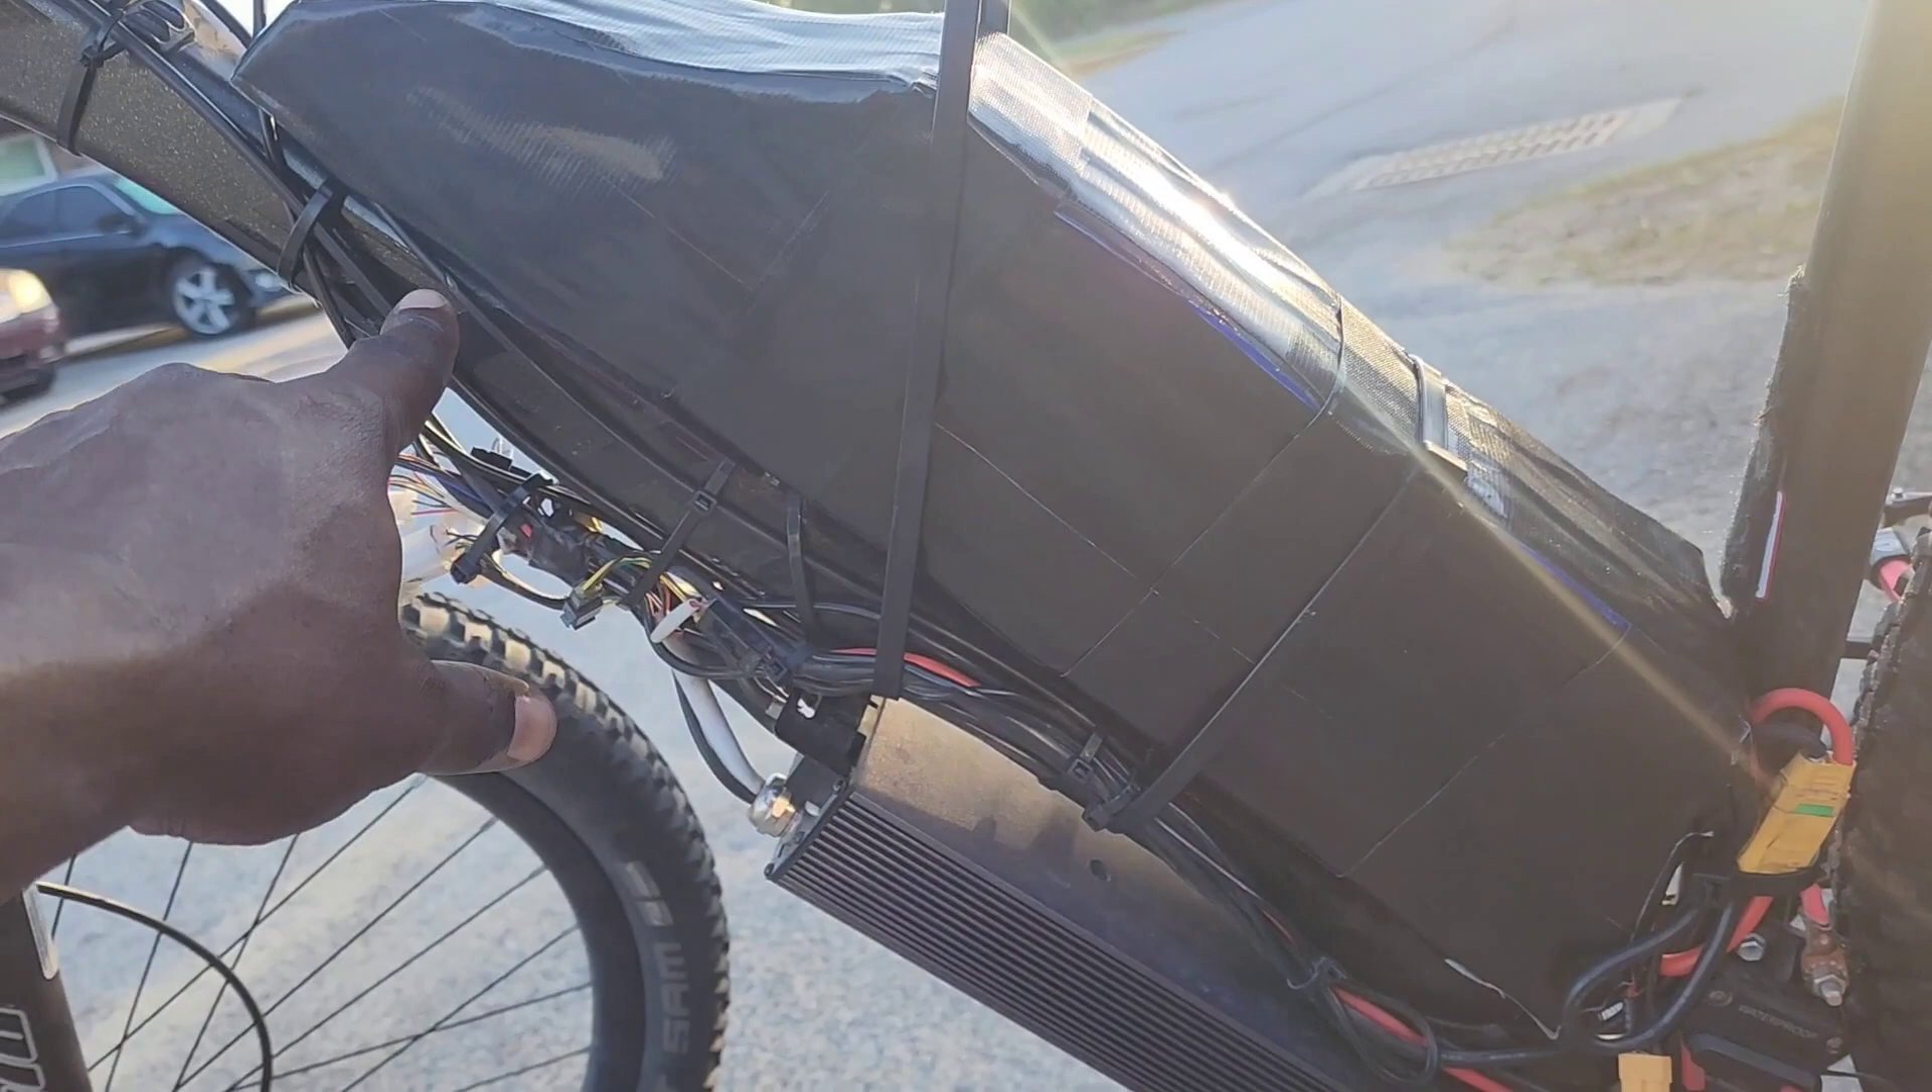All right so here's the finished product and as you can see i kind of made made the battery to actually fit in the frame.